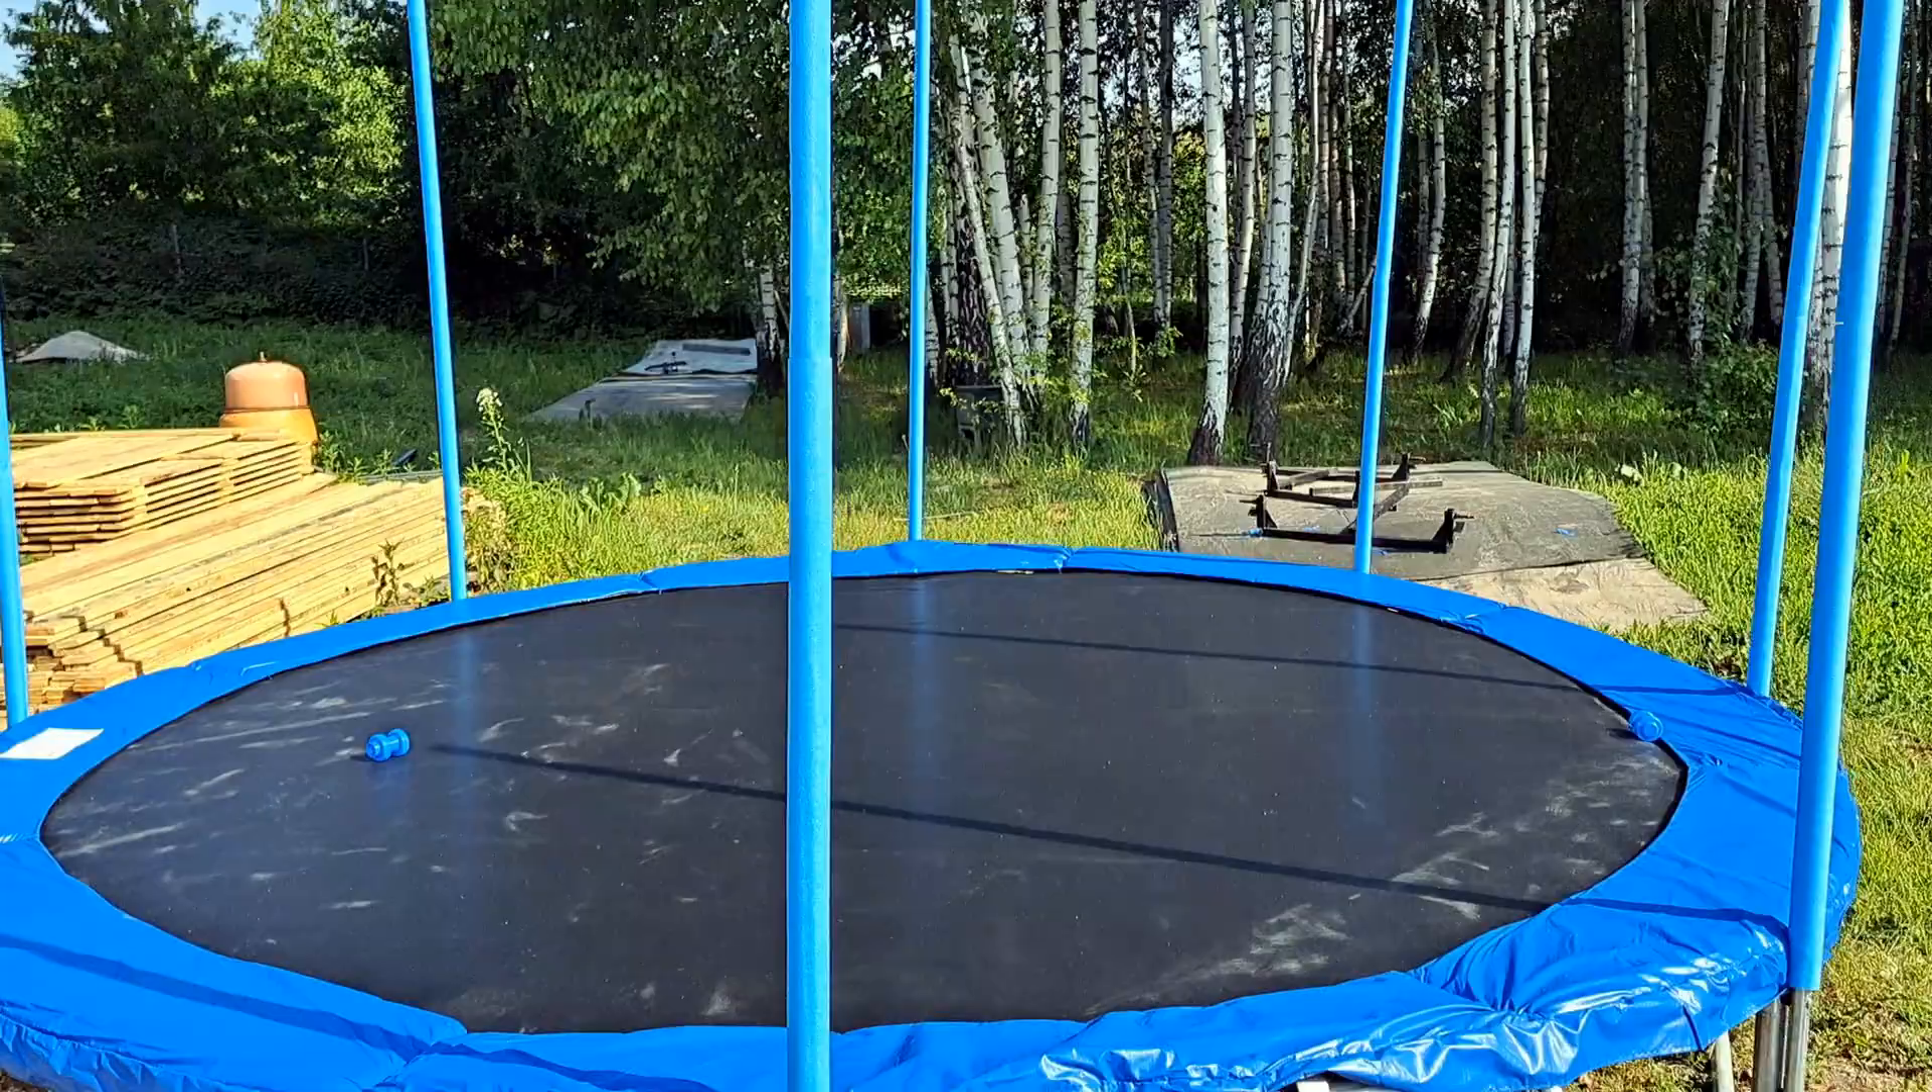Батут уже практически готов. Осталось натянуть боковые сетки, это все ограничители.